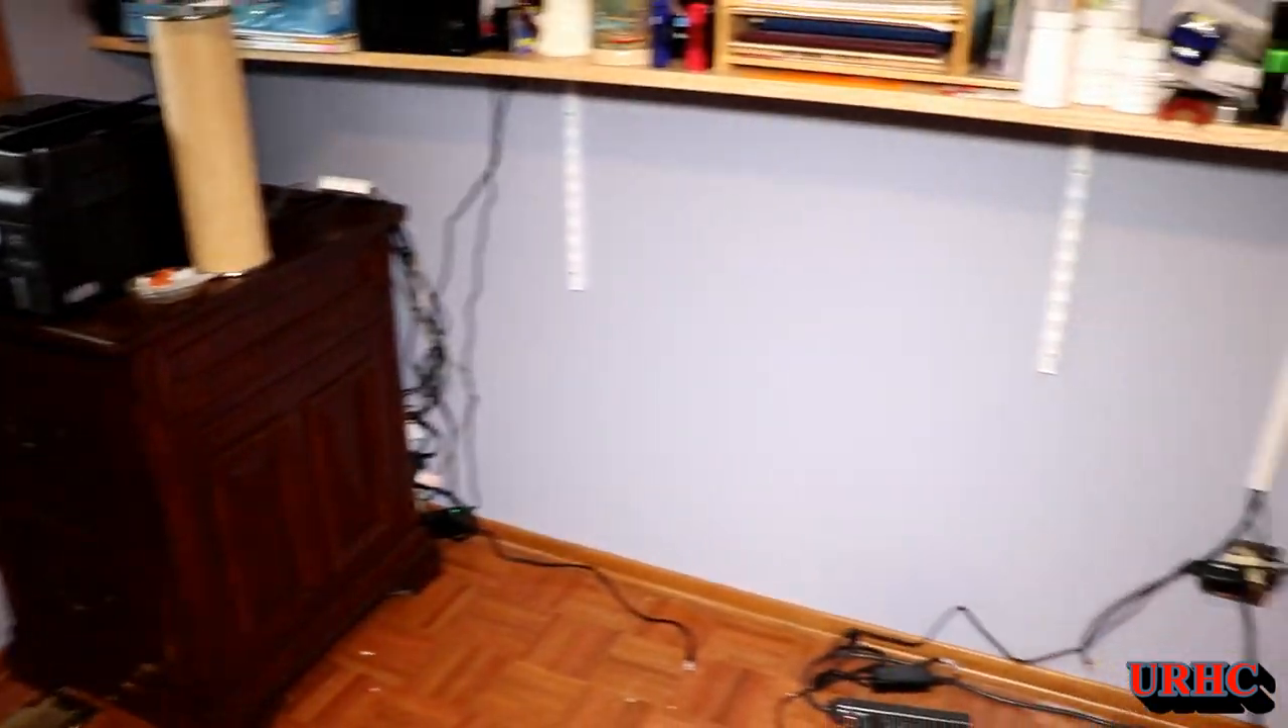So you can see those shelf standards do stick down.